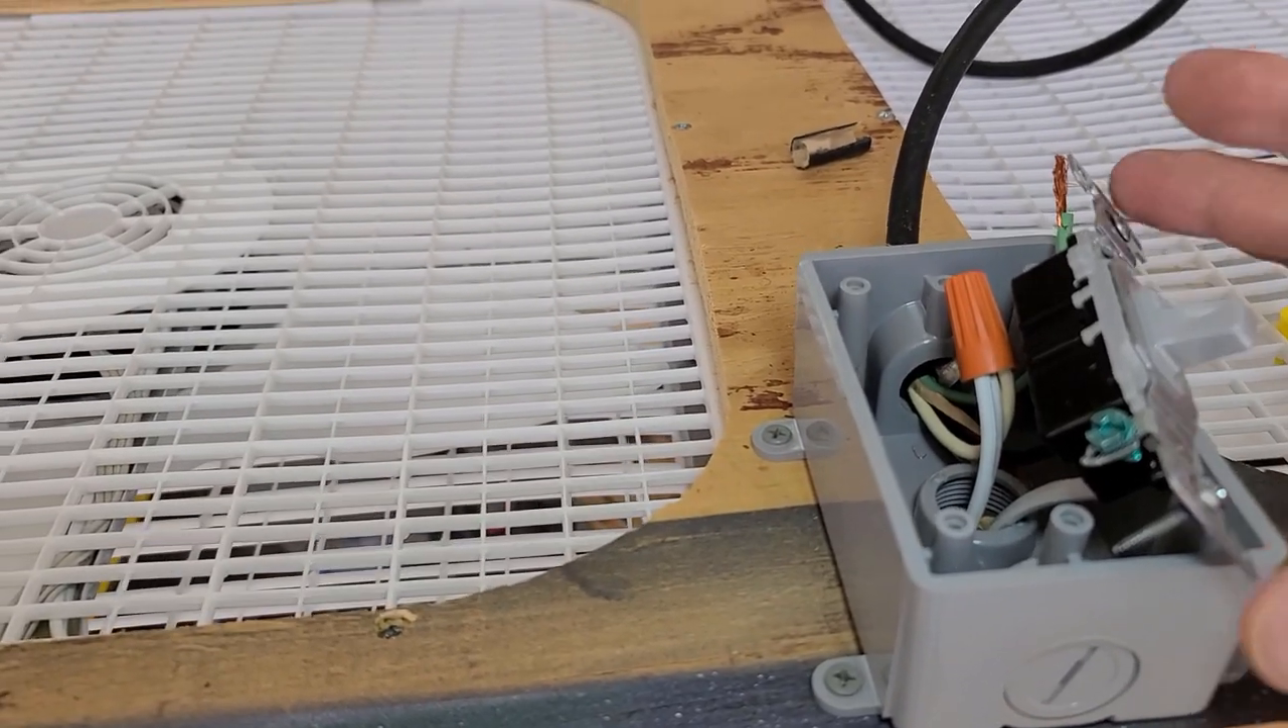So I put and mounted a switch box on the outside.